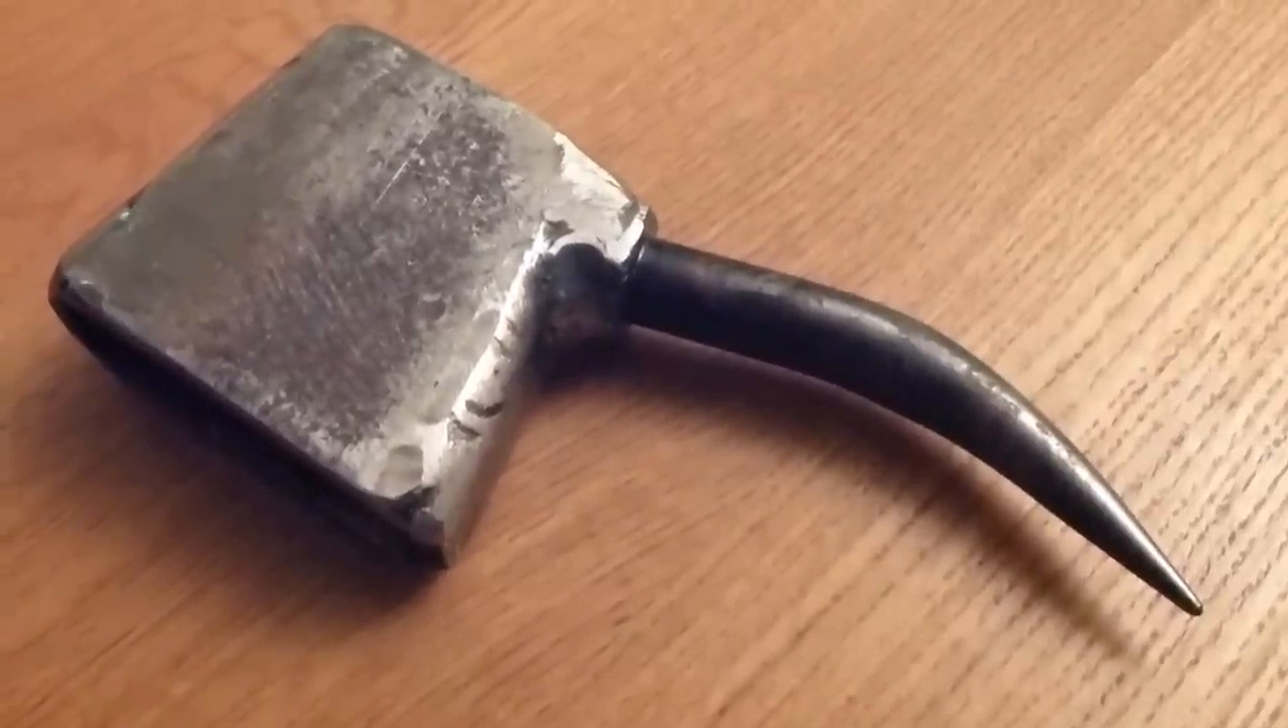I've now finished welding the sleeve, and welded the spike on.